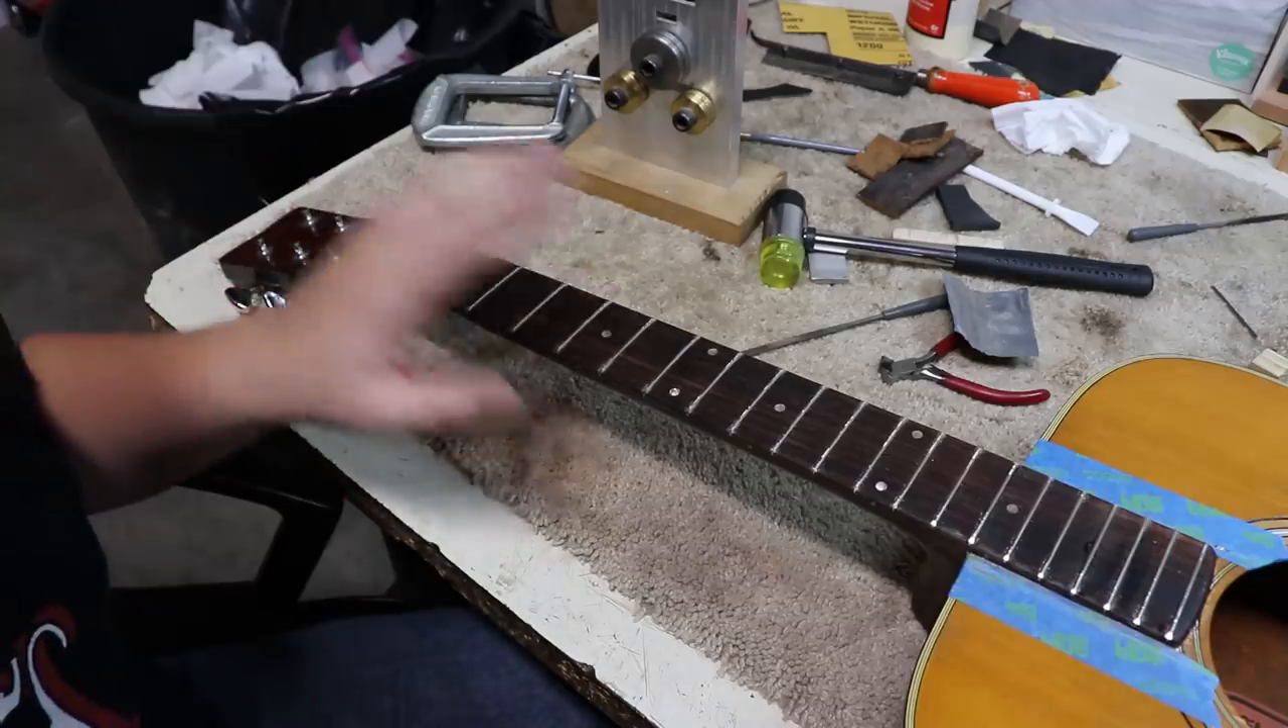So I've got all the frets in and I've already kind of rounded off the ends.